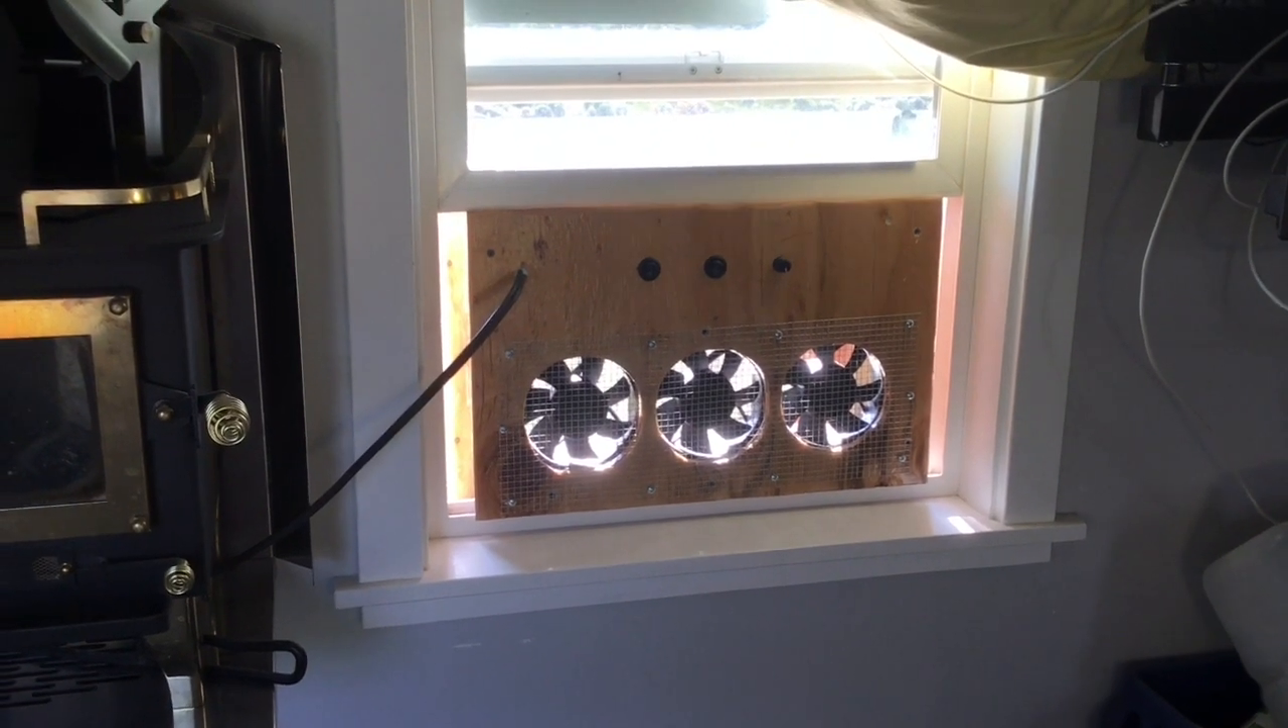You can see that the window holds the unit nicely.